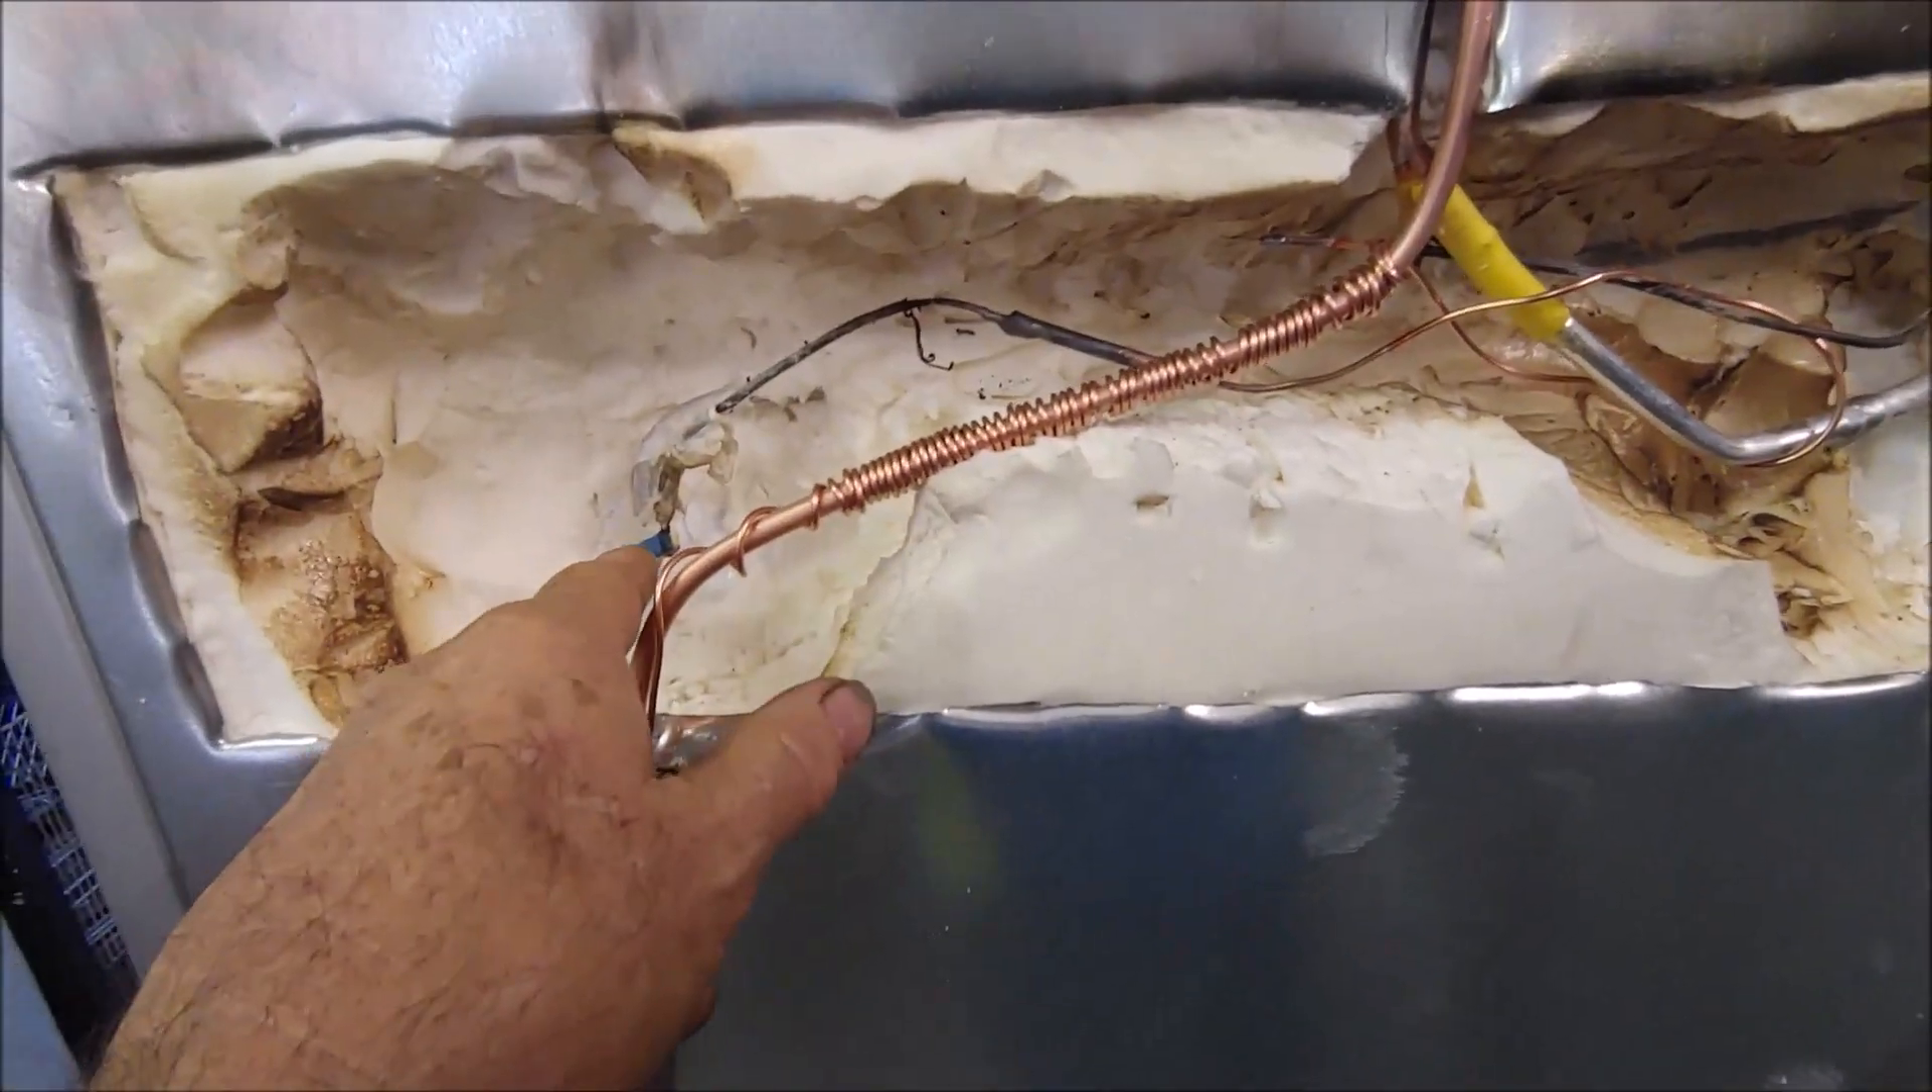I've wrapped a new capillary around a suction and a new capillary goes onto the existing capillary into the one coil of the freezer.